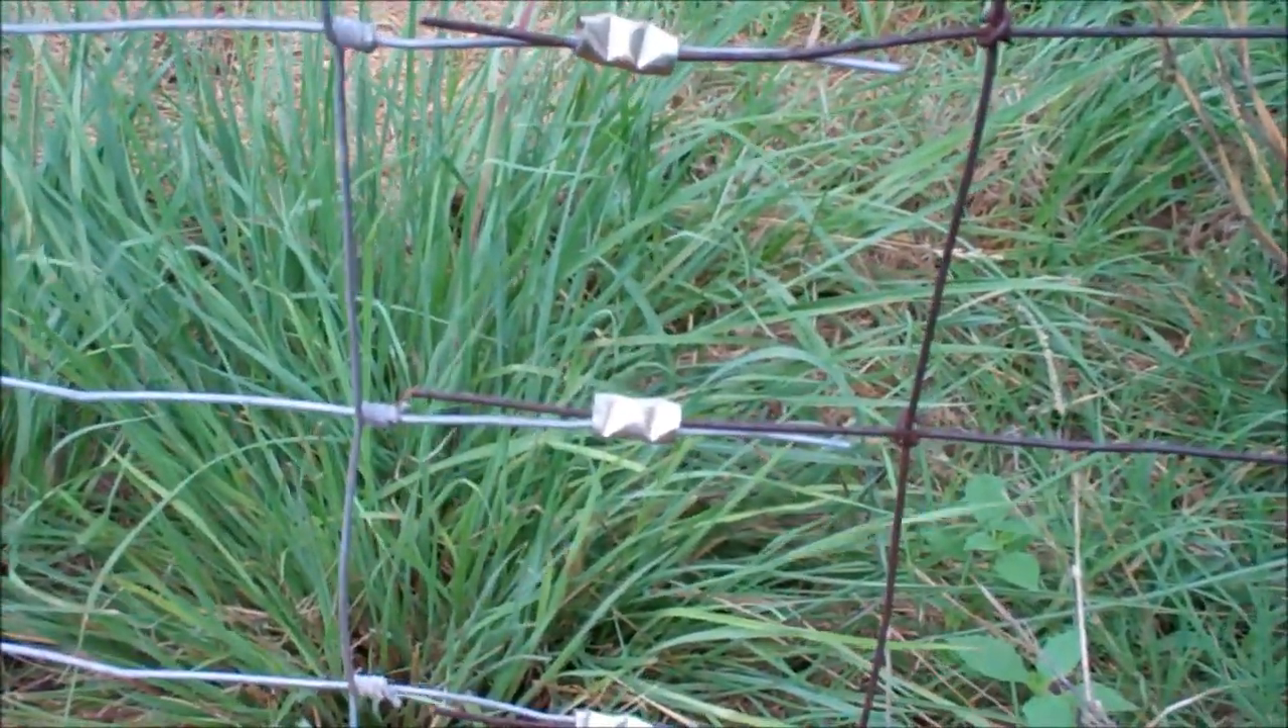You can see all my splices down here that I've done on the fence, on the woven wire fence.